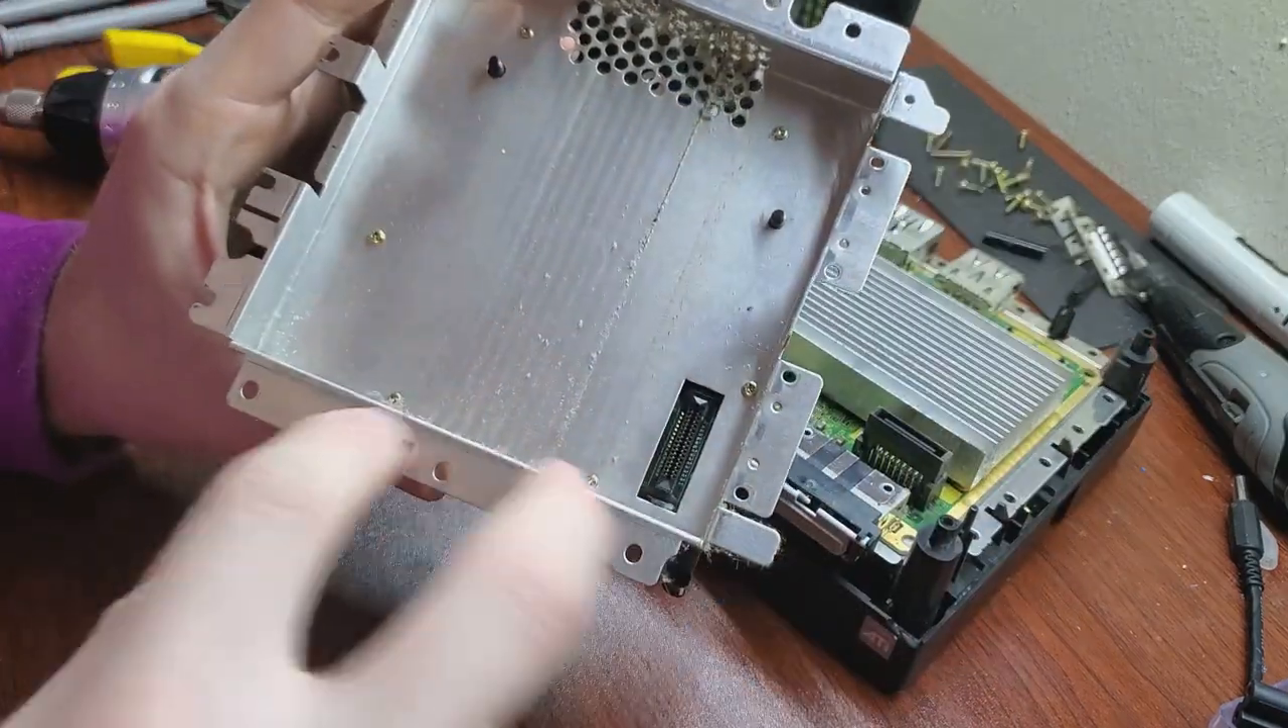With the last screw taken out, this top part will just lift right off.